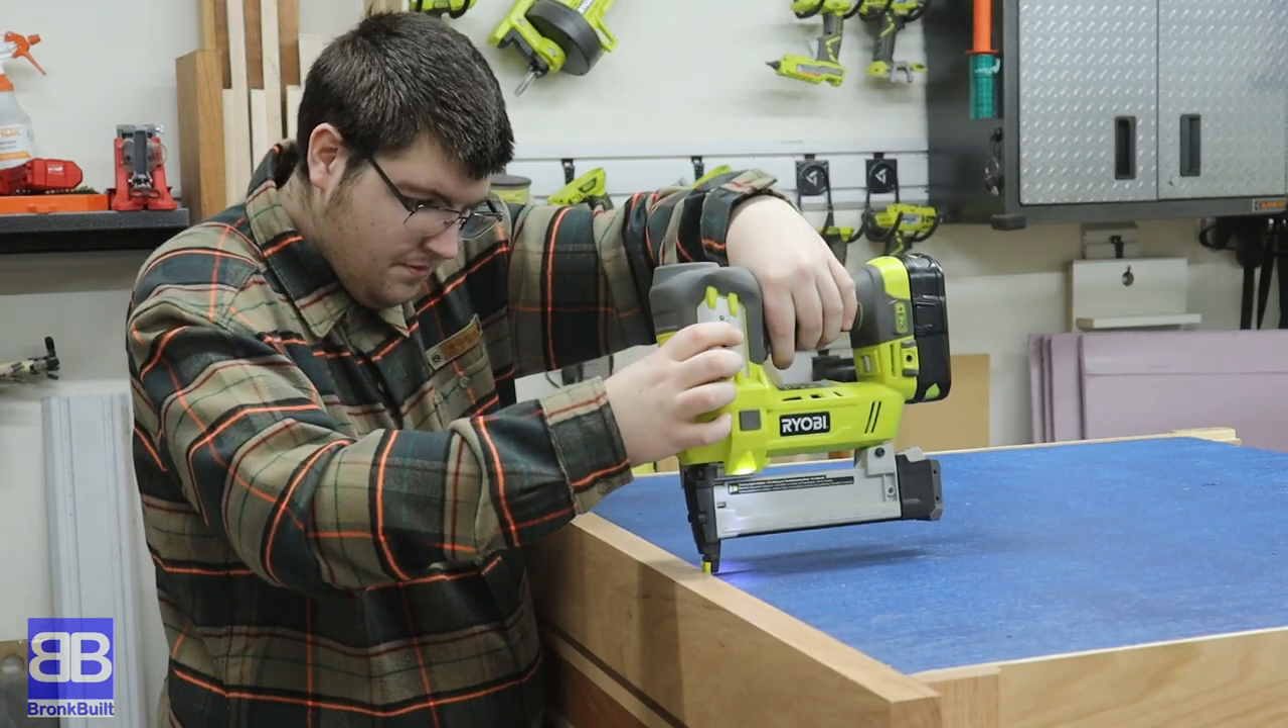The last step to assembly is for Eric to put the back in place and staple it down.